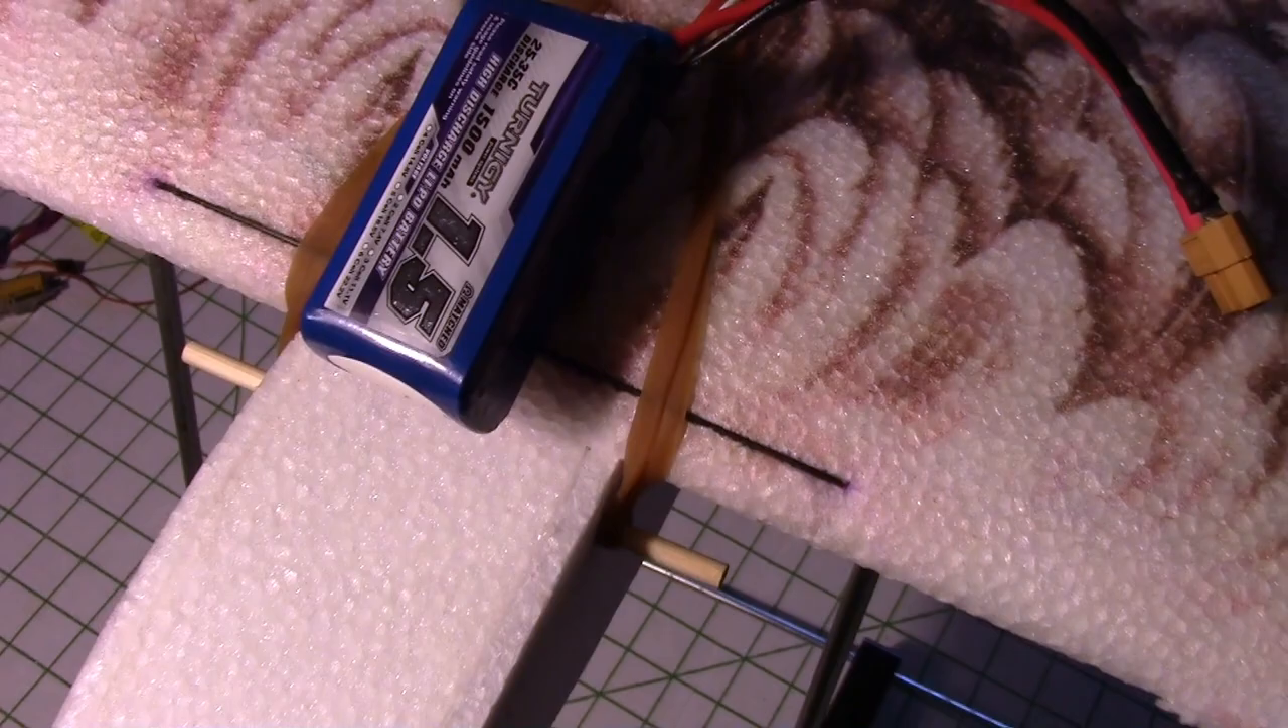So with the Eagle balanced somewhere around 40 to 50 millimeters, I've got the battery placed right behind the stick. The front stick where the rubber bands go.